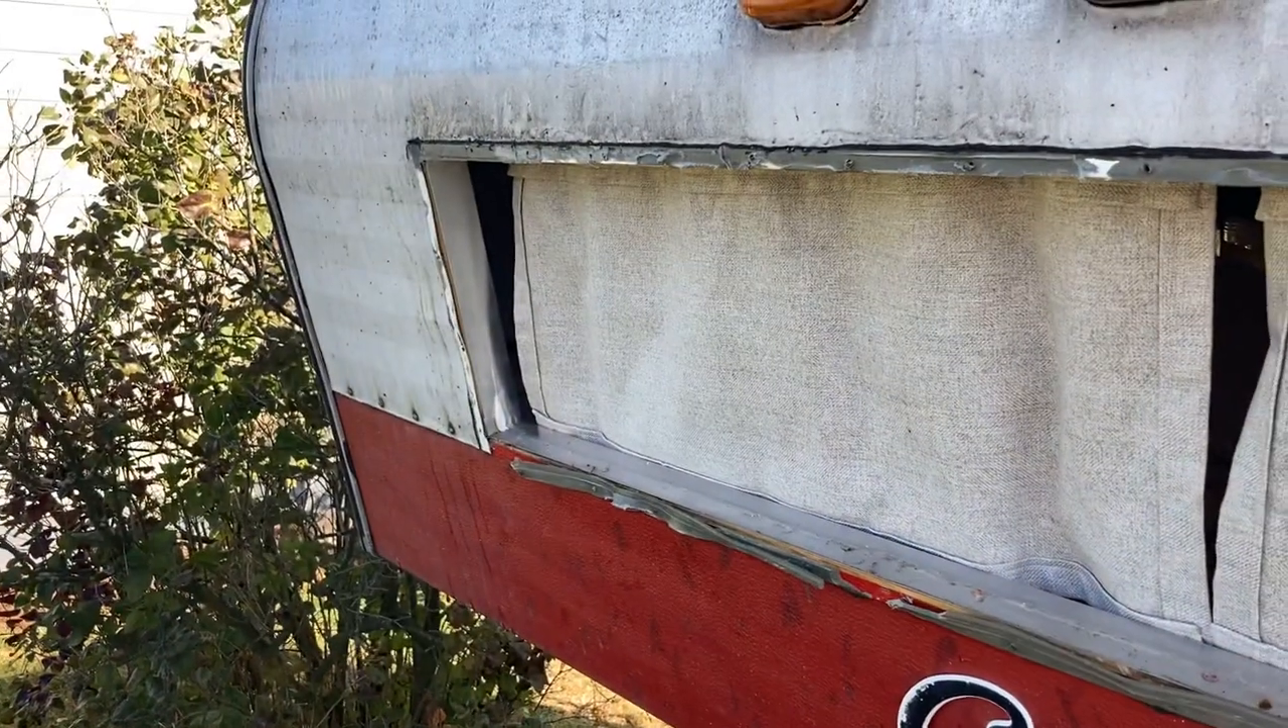The window is out. It actually came out a lot better than I thought.